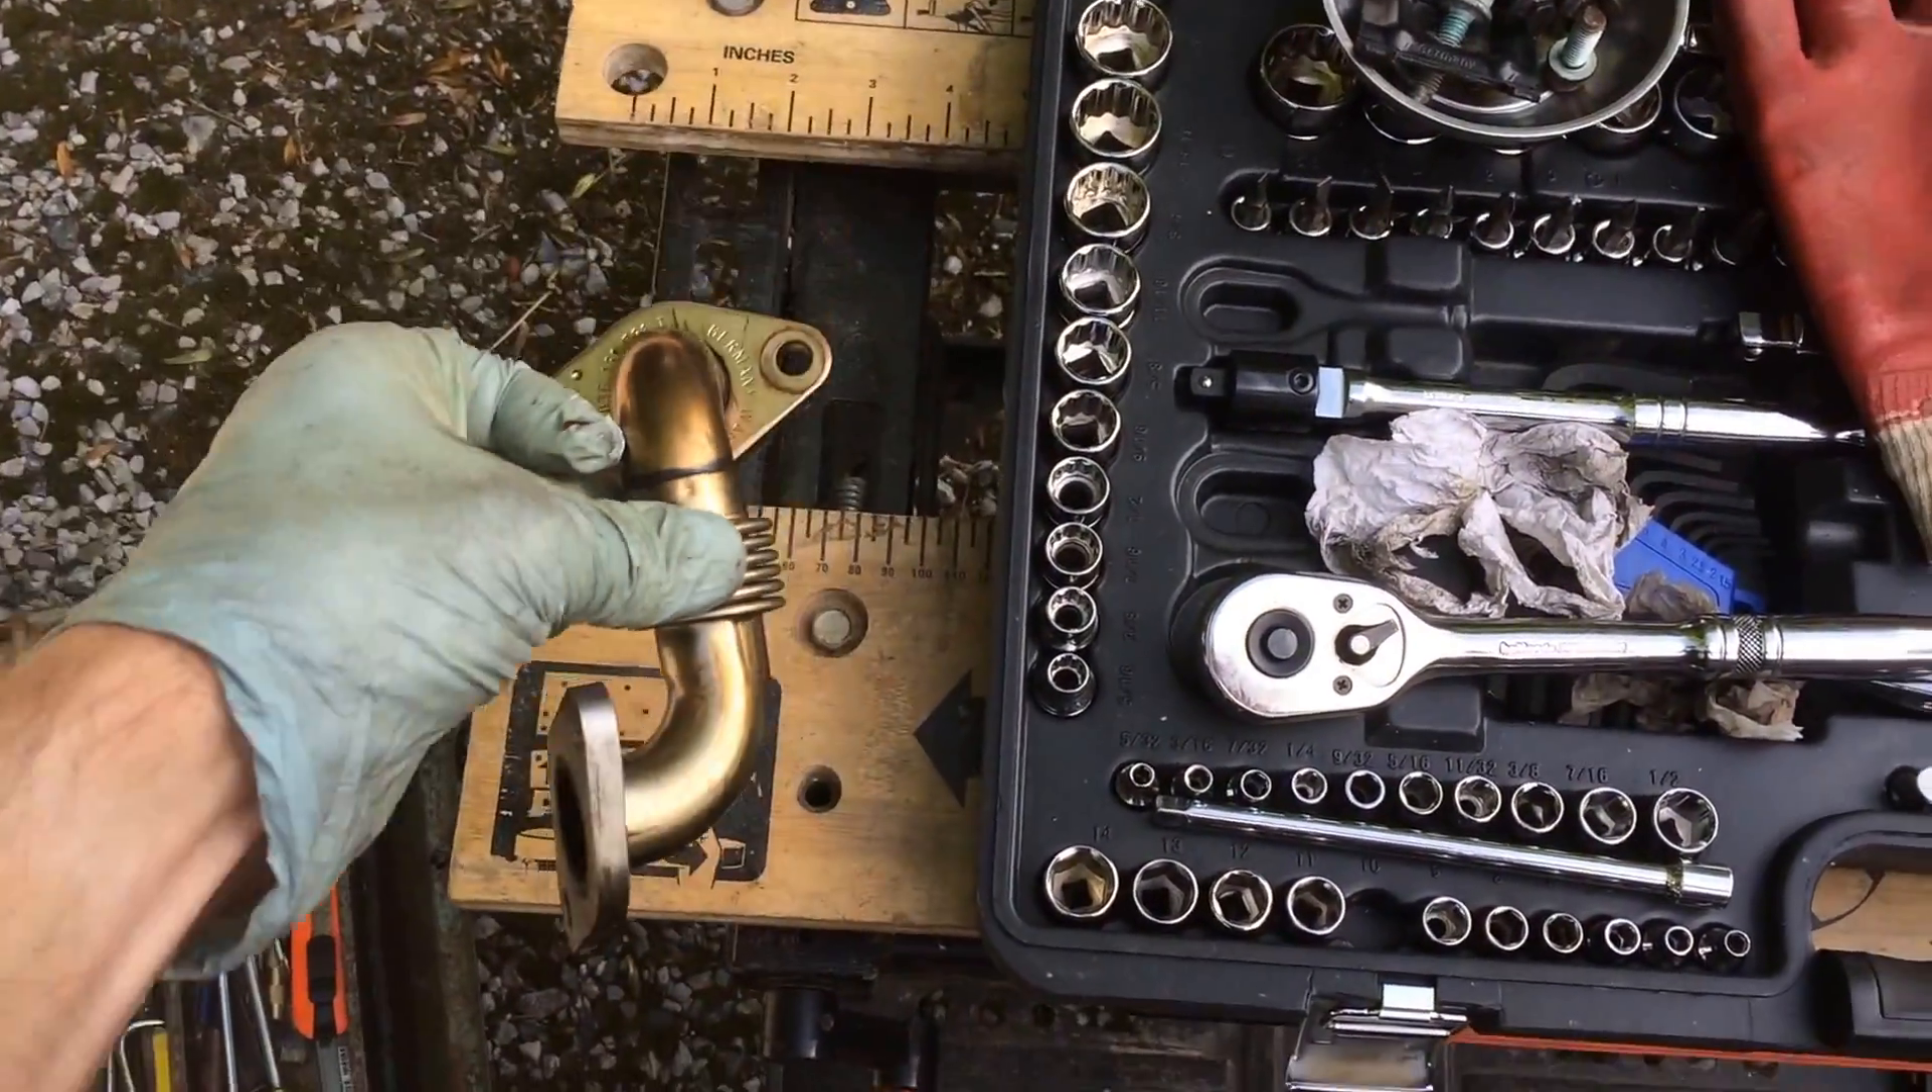I've now removed the EGR pipe, it's this piece here.